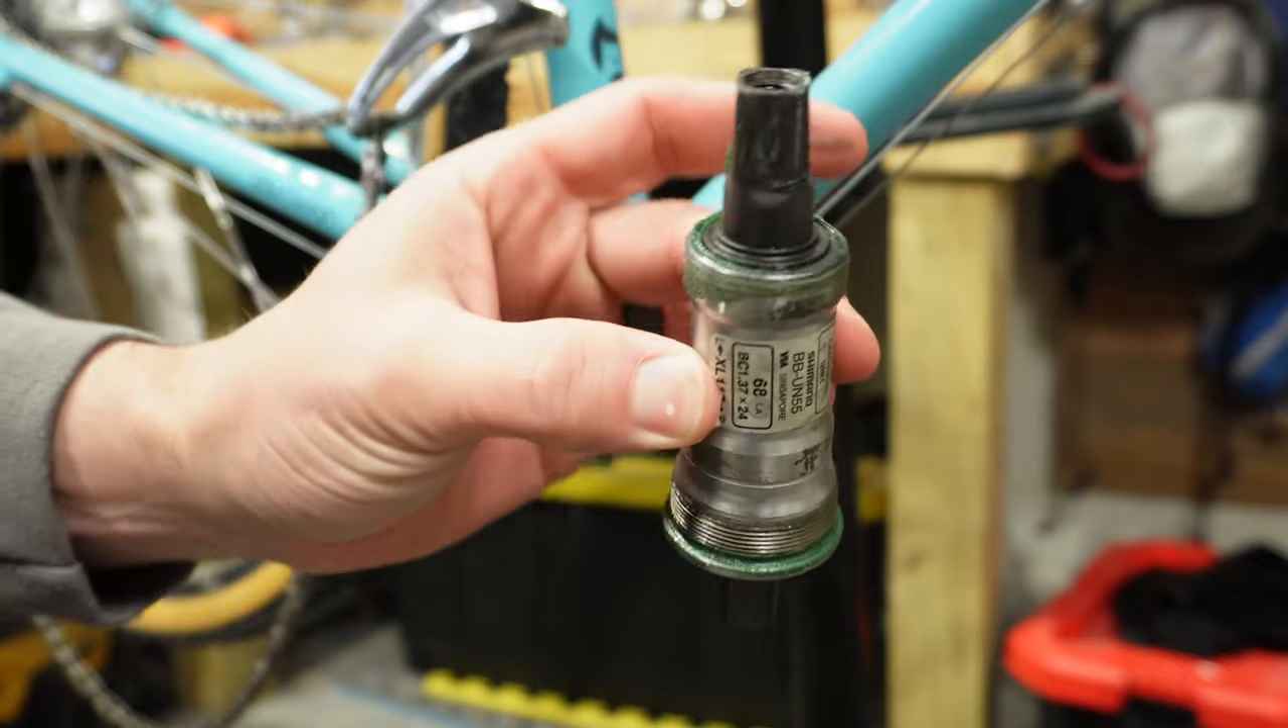But here is the bottom bracket fully removed.